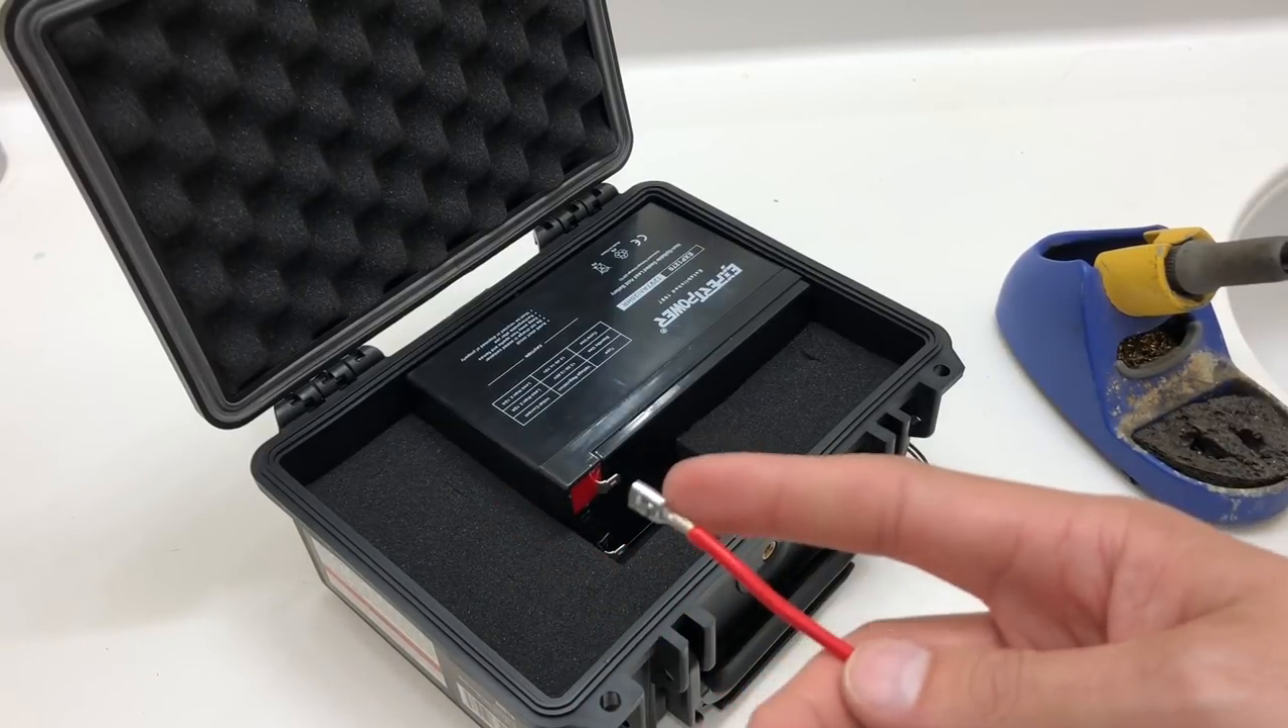You may notice i took the the insulation or the plastic protector around the connector off.